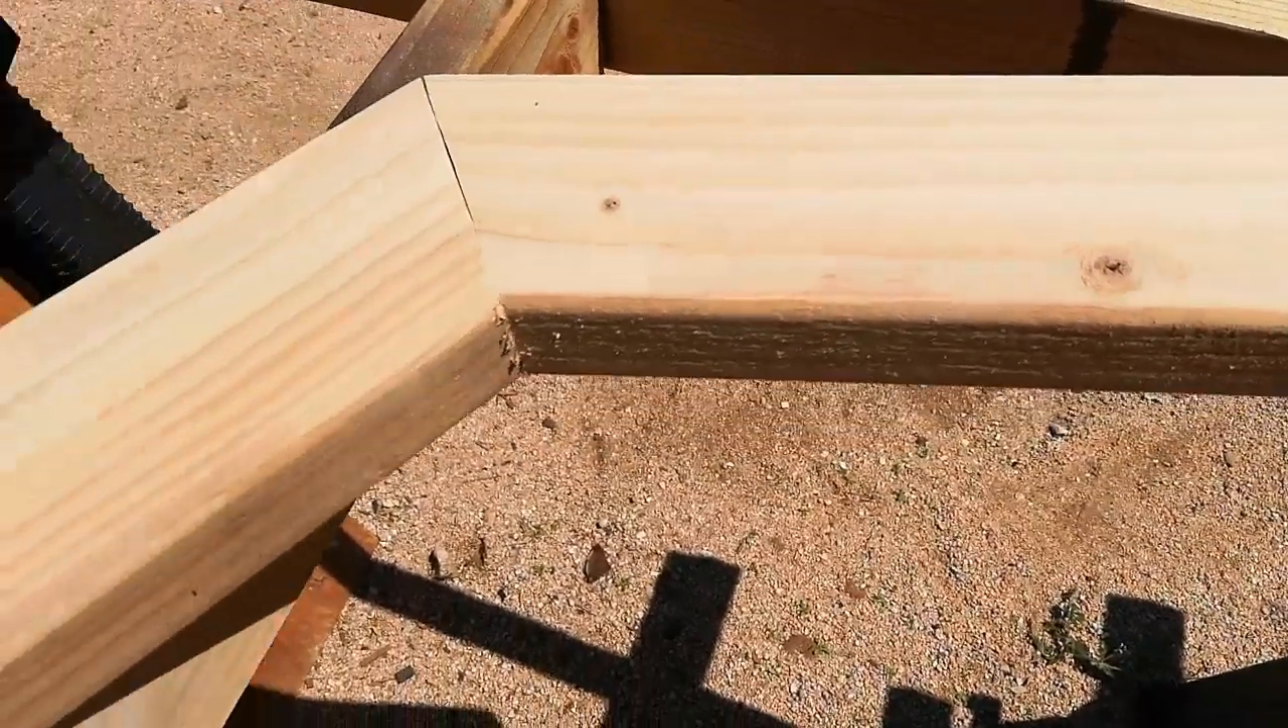It was kind of fun because the miters turned out real nice and tight.